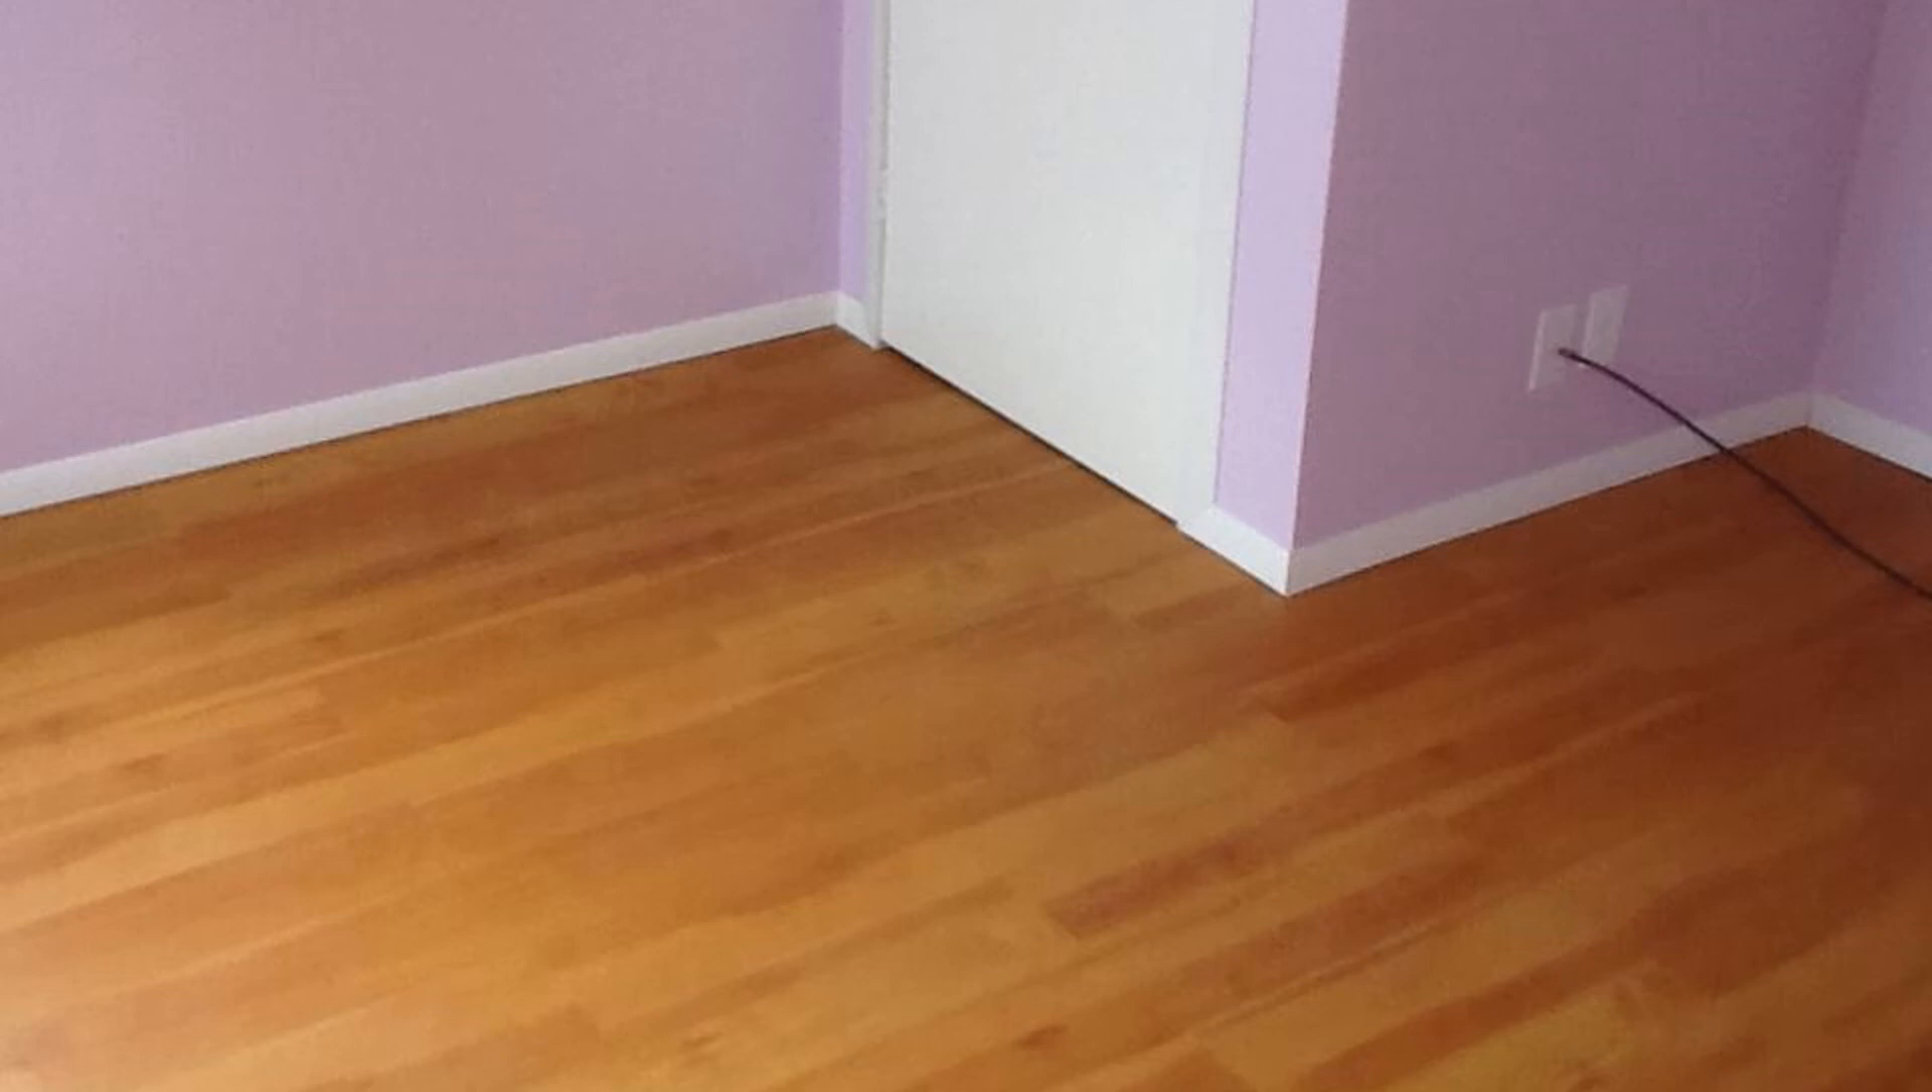We got the molding in looking good.